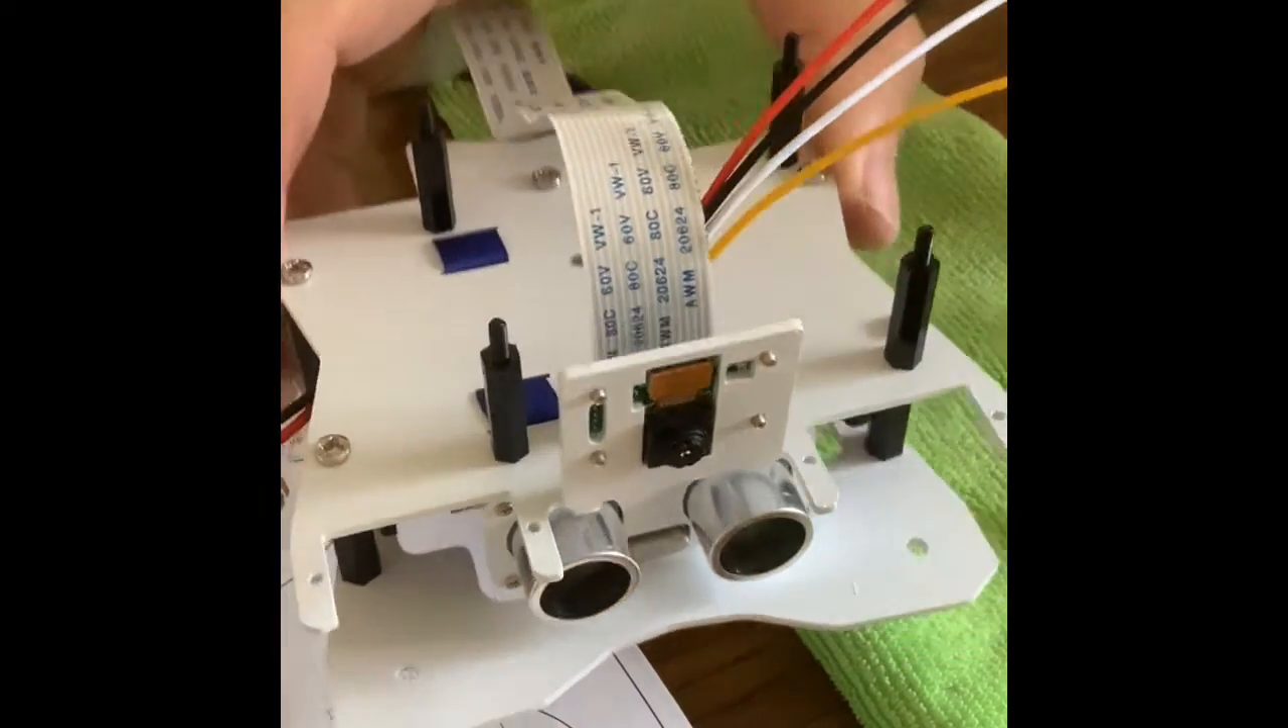So that's the camera module attached.